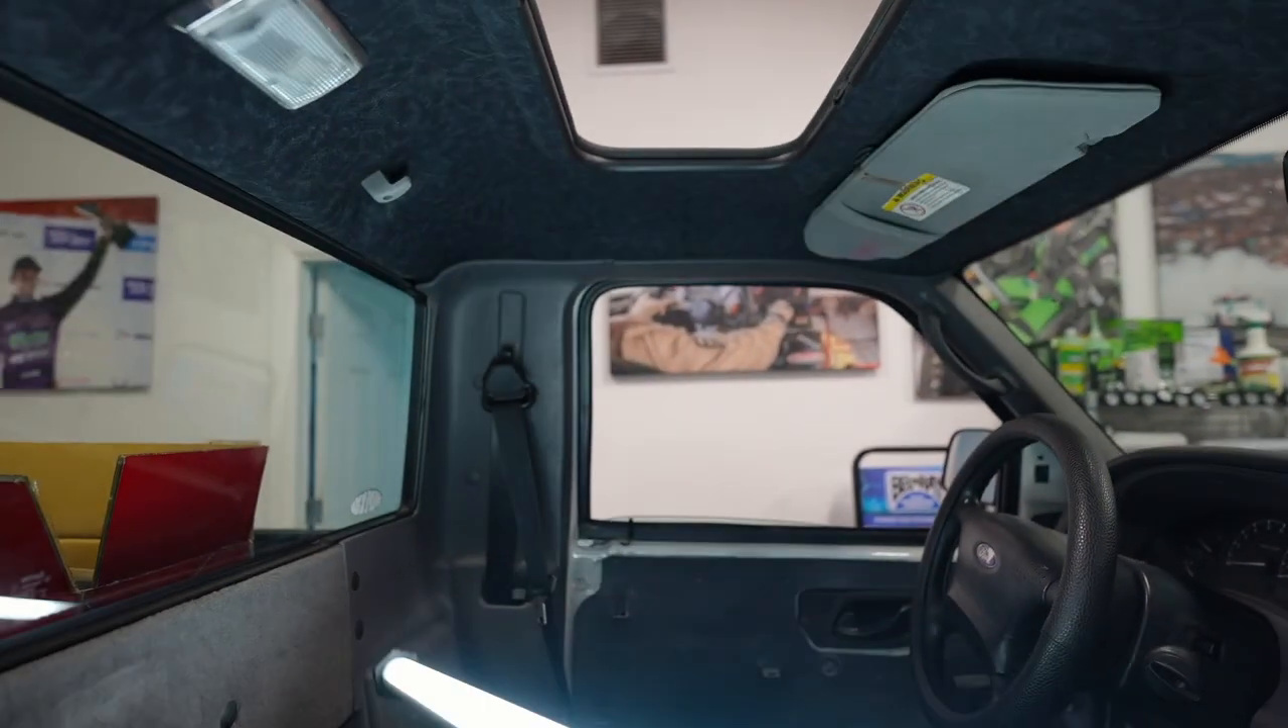All right, so we got the headliner in And it looks sick.